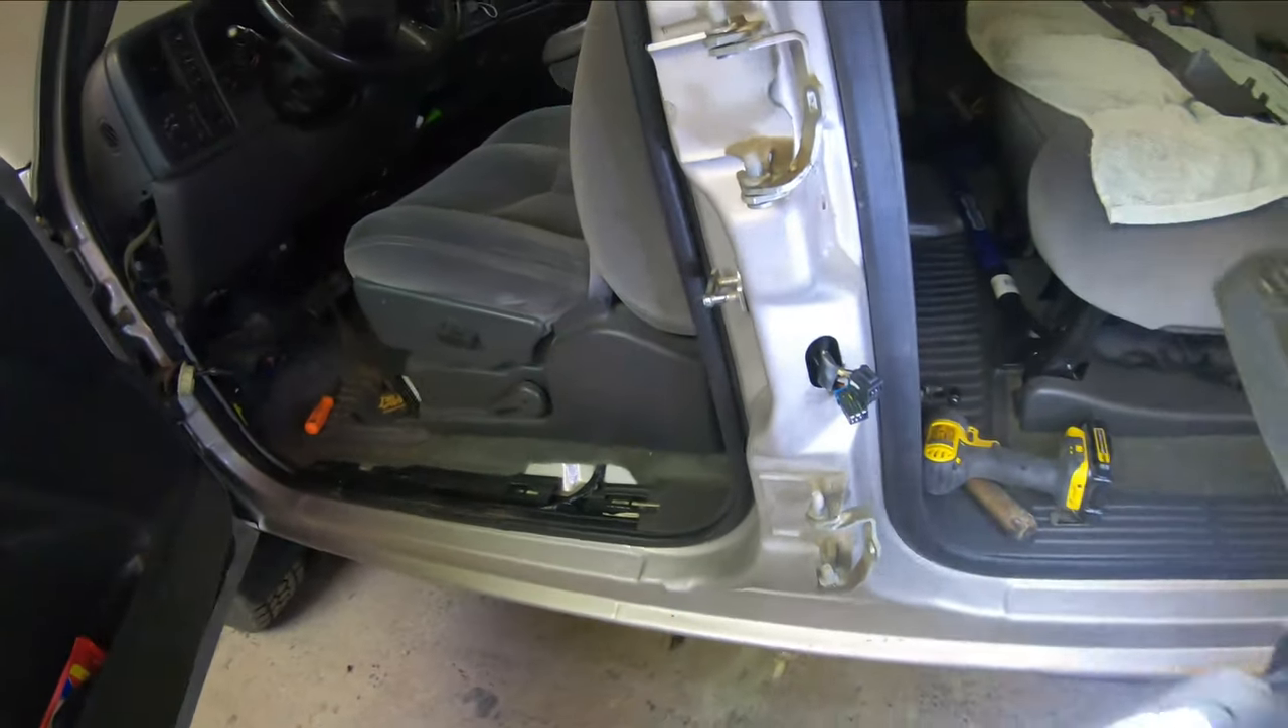So rear door is already off.